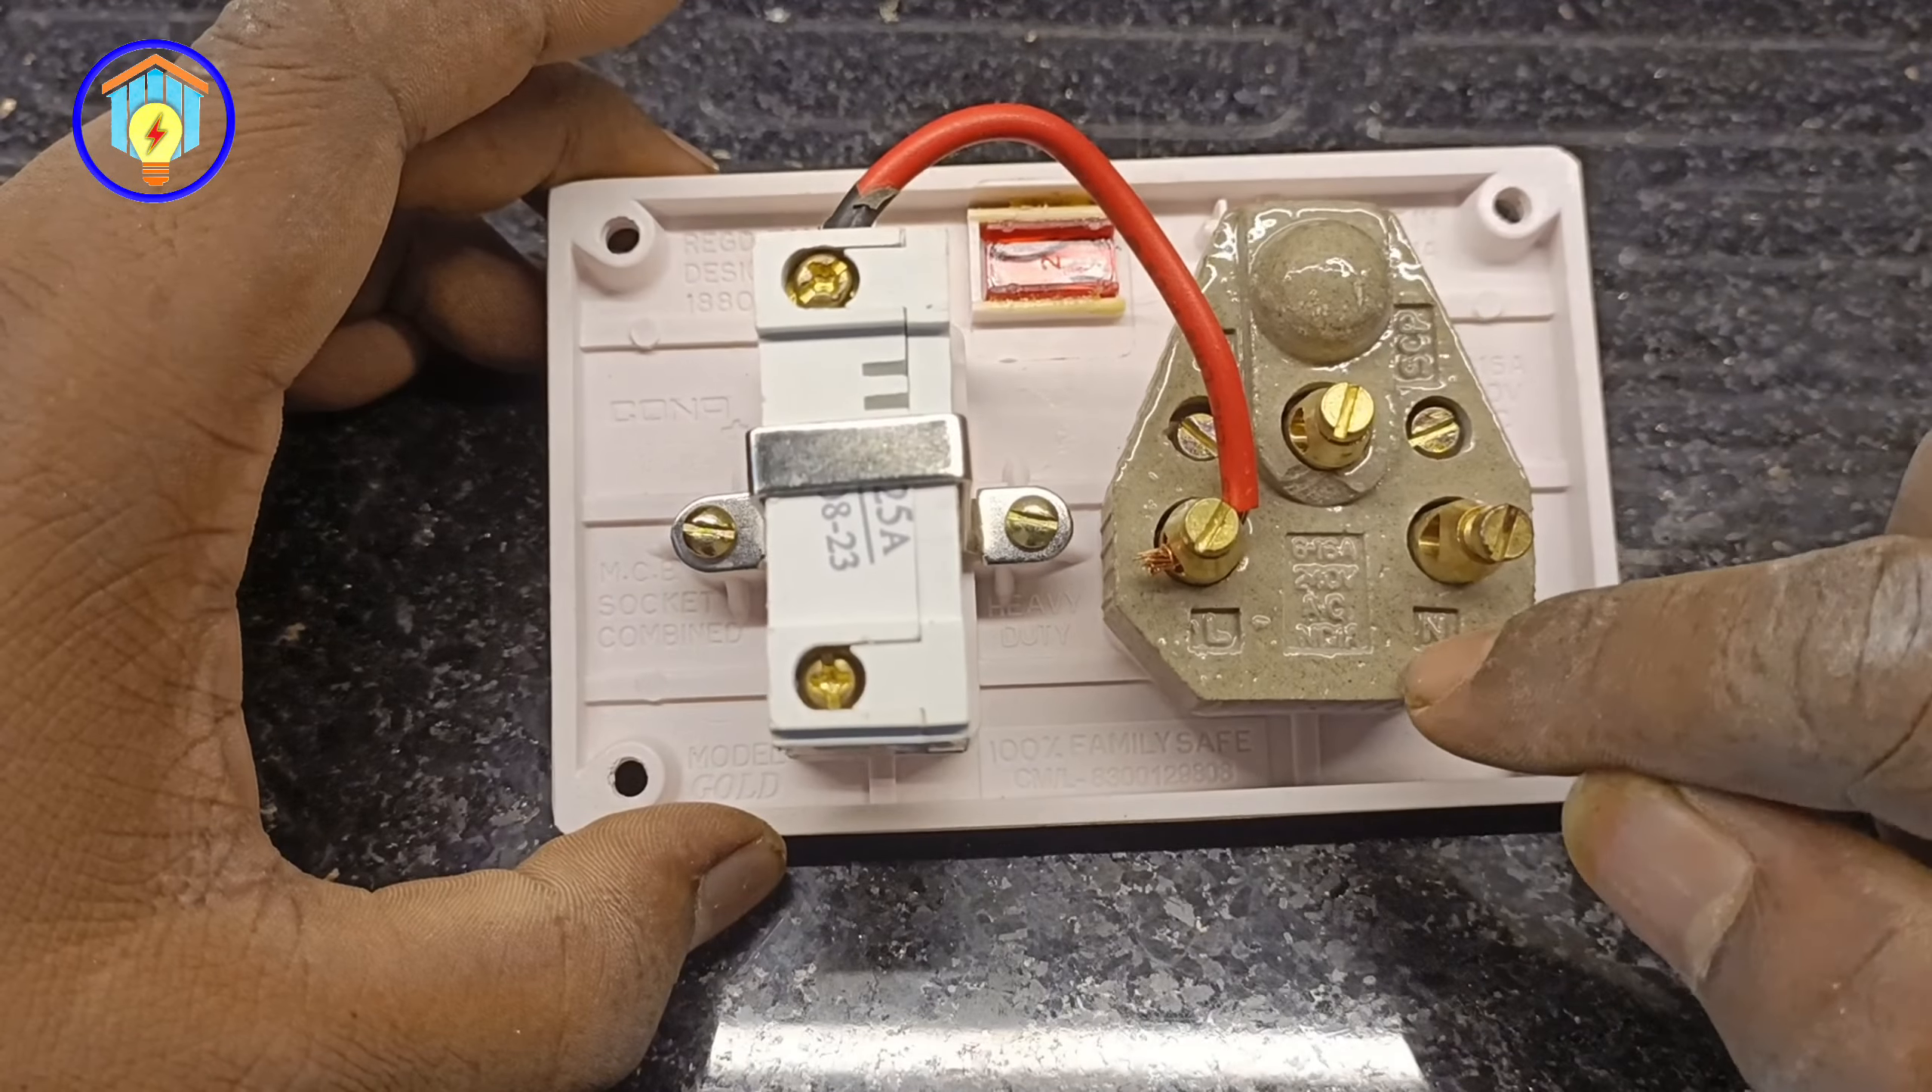दोस्तों हमारा जो L वाला टर्मिनल था उसका हमने connection प्रॉपर कर दिया है अभी हमारा दो टर्मिनल बचा हुआ है।